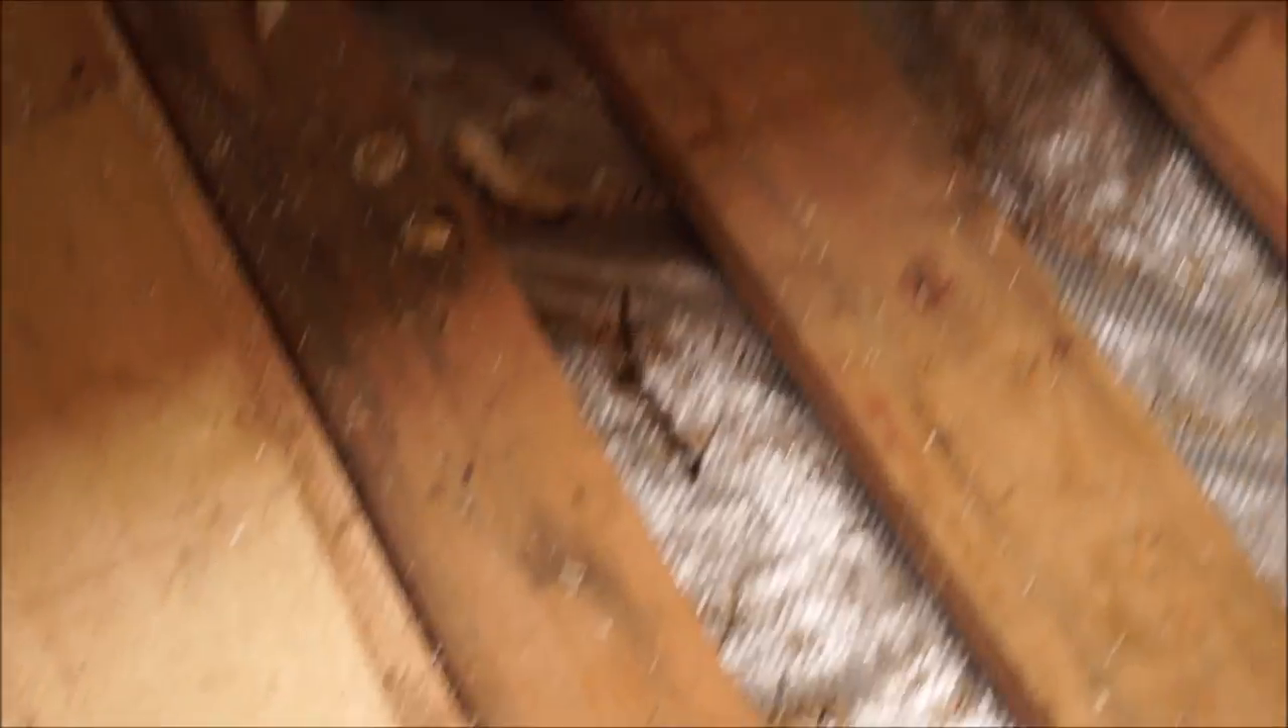Да, кстати, вот посмотрите, в разрезе есть участок пола, еще не покрыт фанерой.